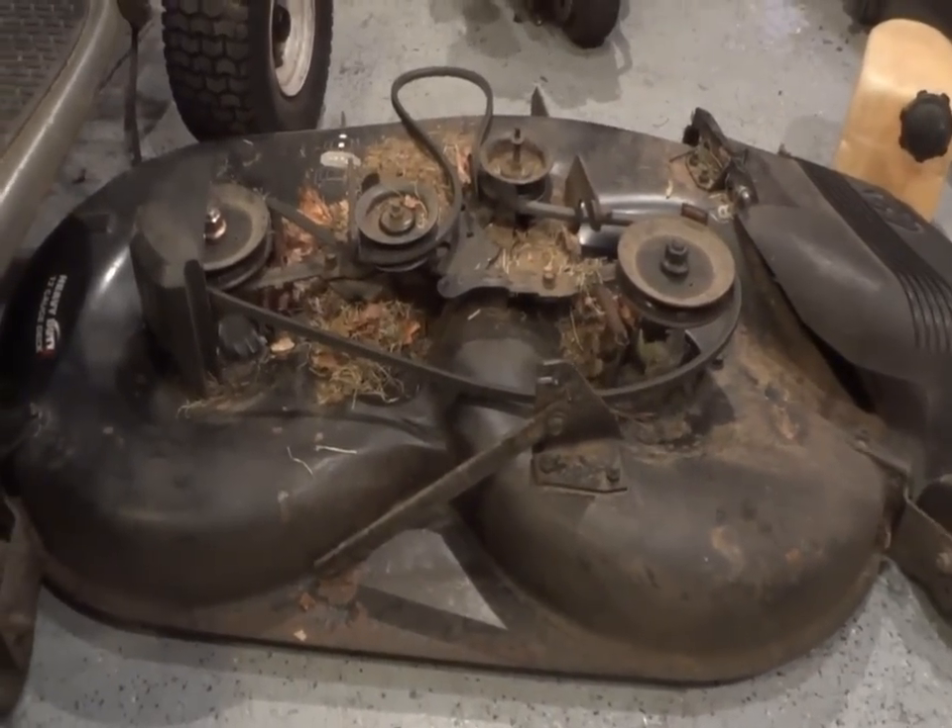Alright, so I've gone ahead and pulled off the deck here.